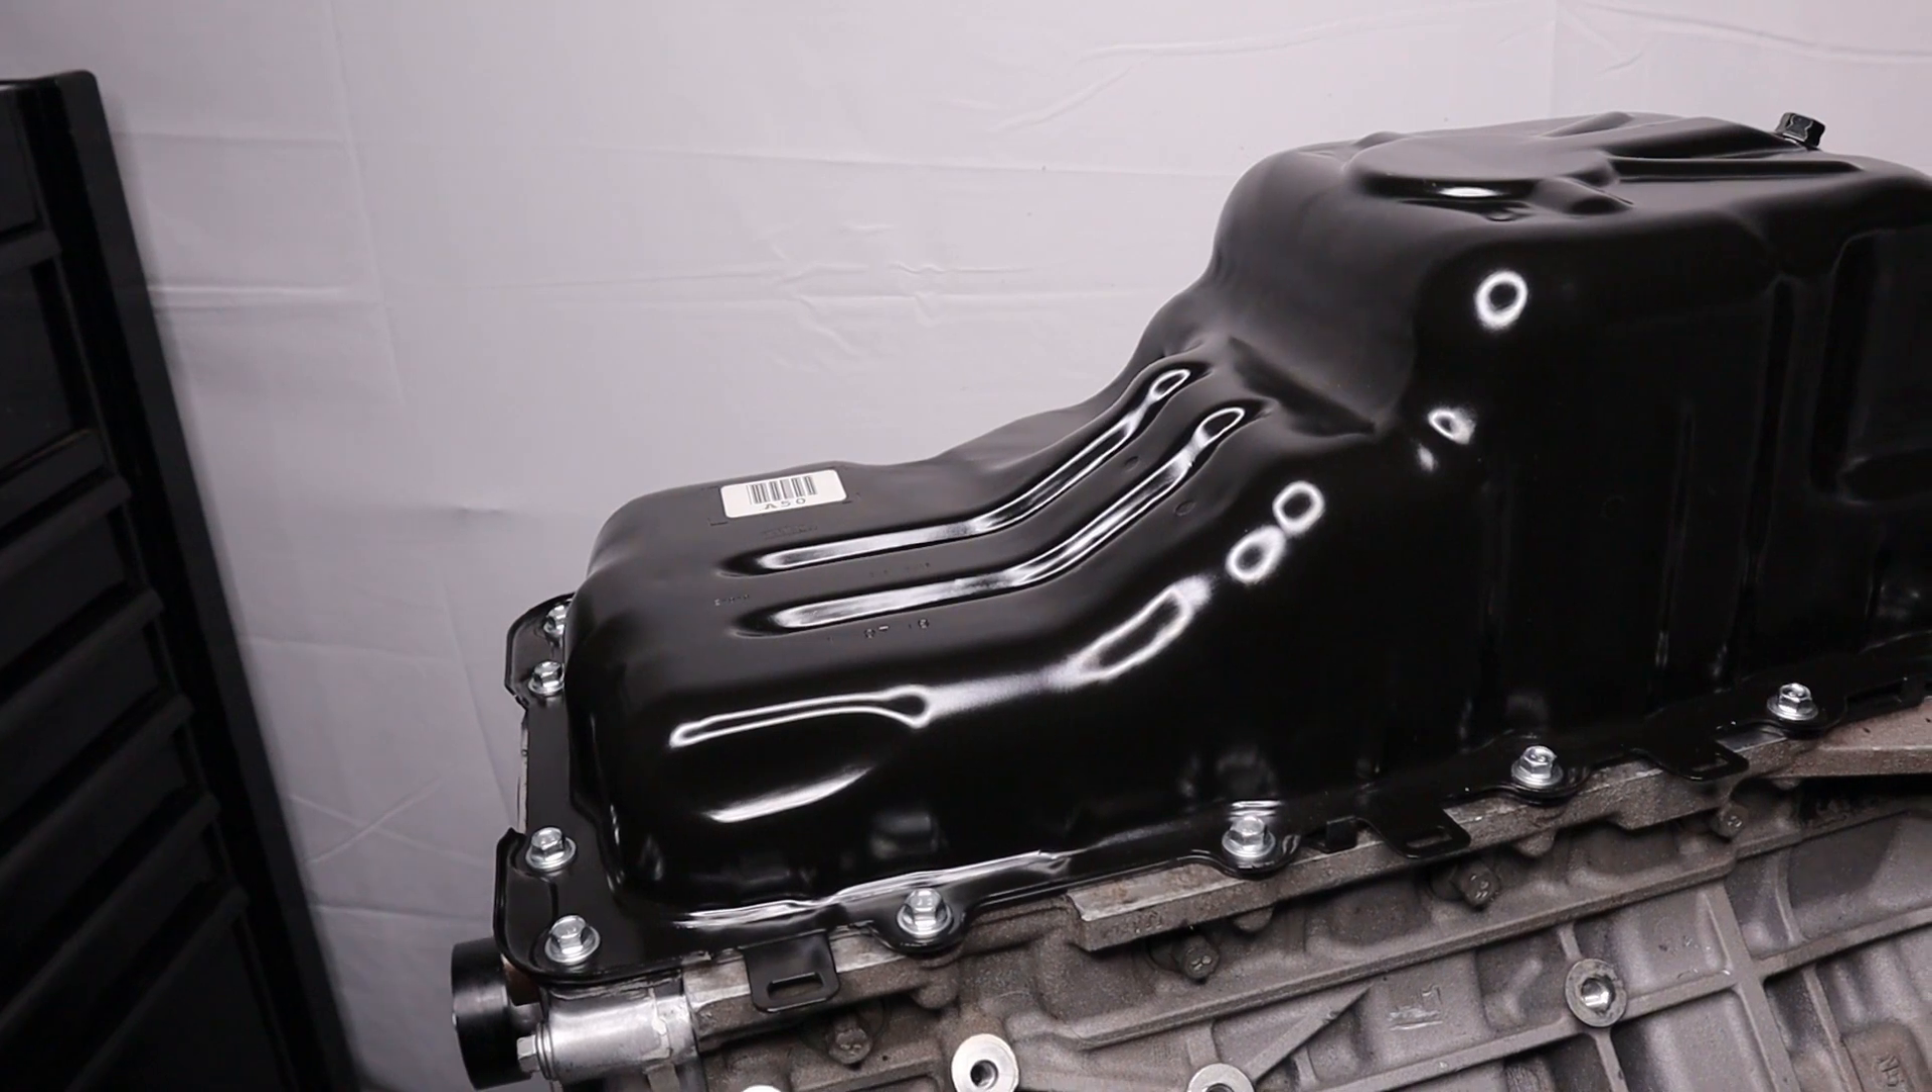We have our Gen 1, Gen 2 oil pan installed on our Gen 3 engine.